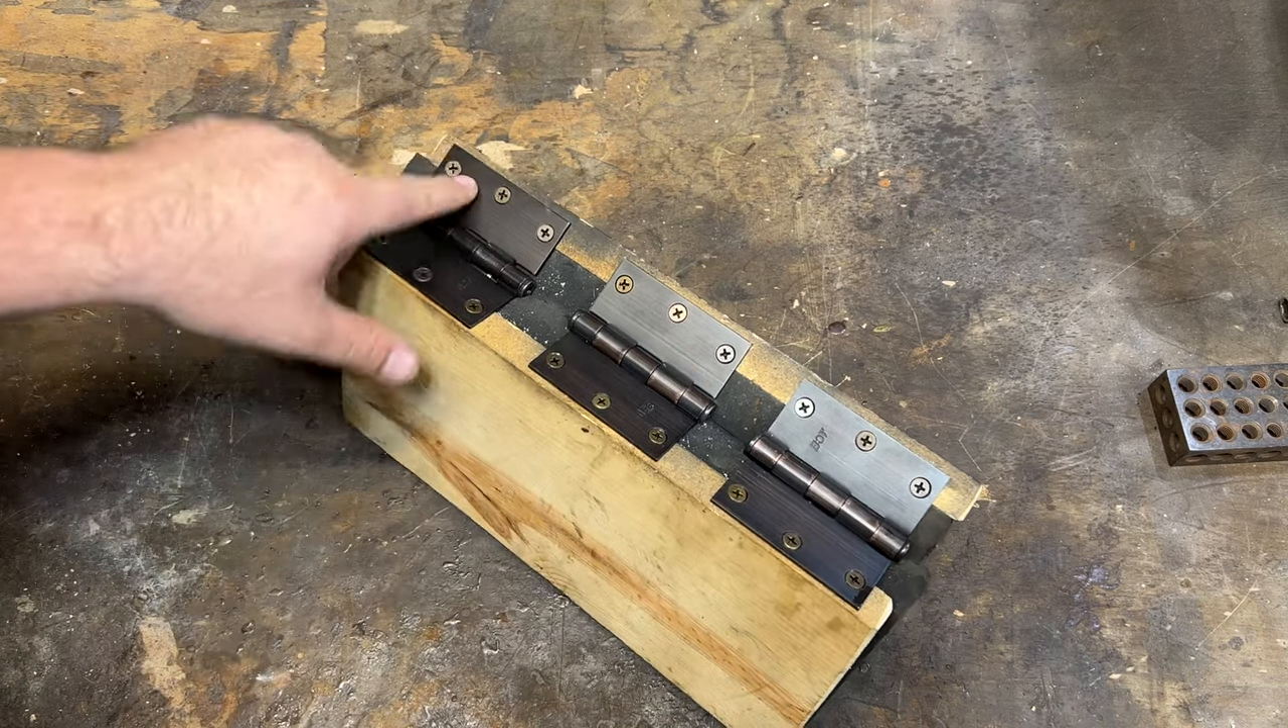These are three three inch hinges with all of the screws done.